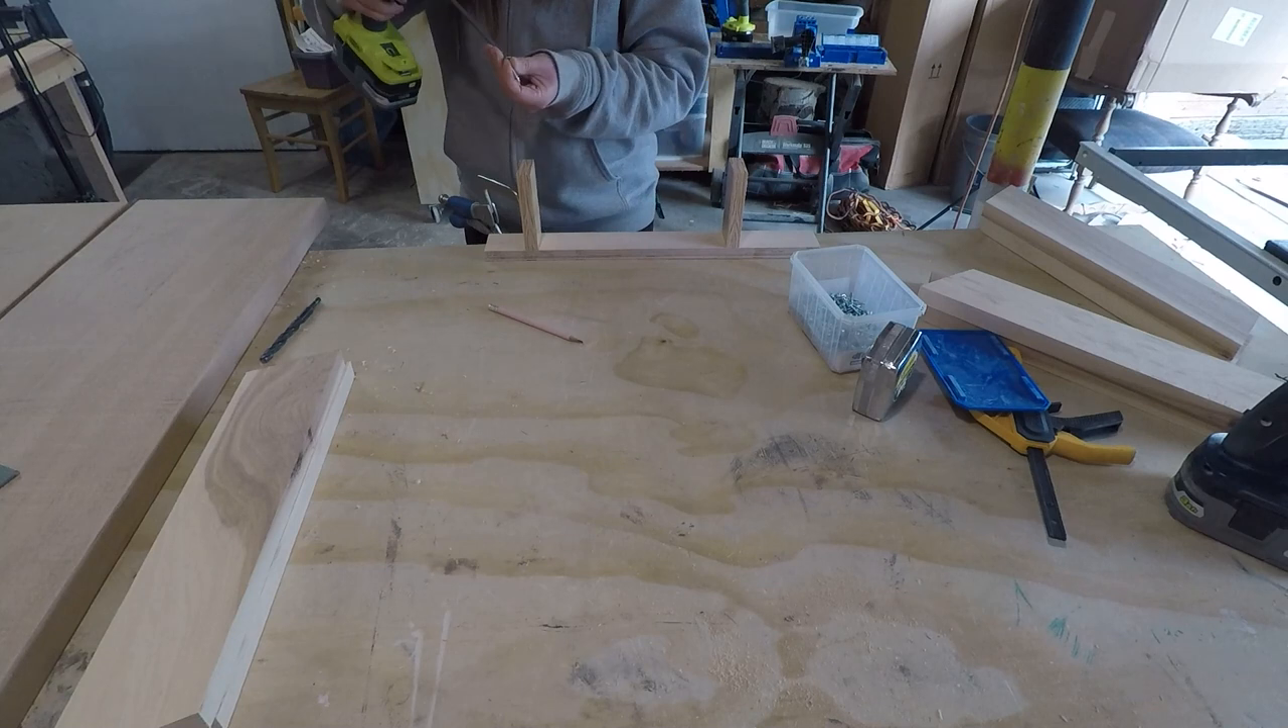And I just attached two pieces to the top of a base piece at the width needed for the base of my X. And that ensured that when I put everything together, both legs were exactly the same.